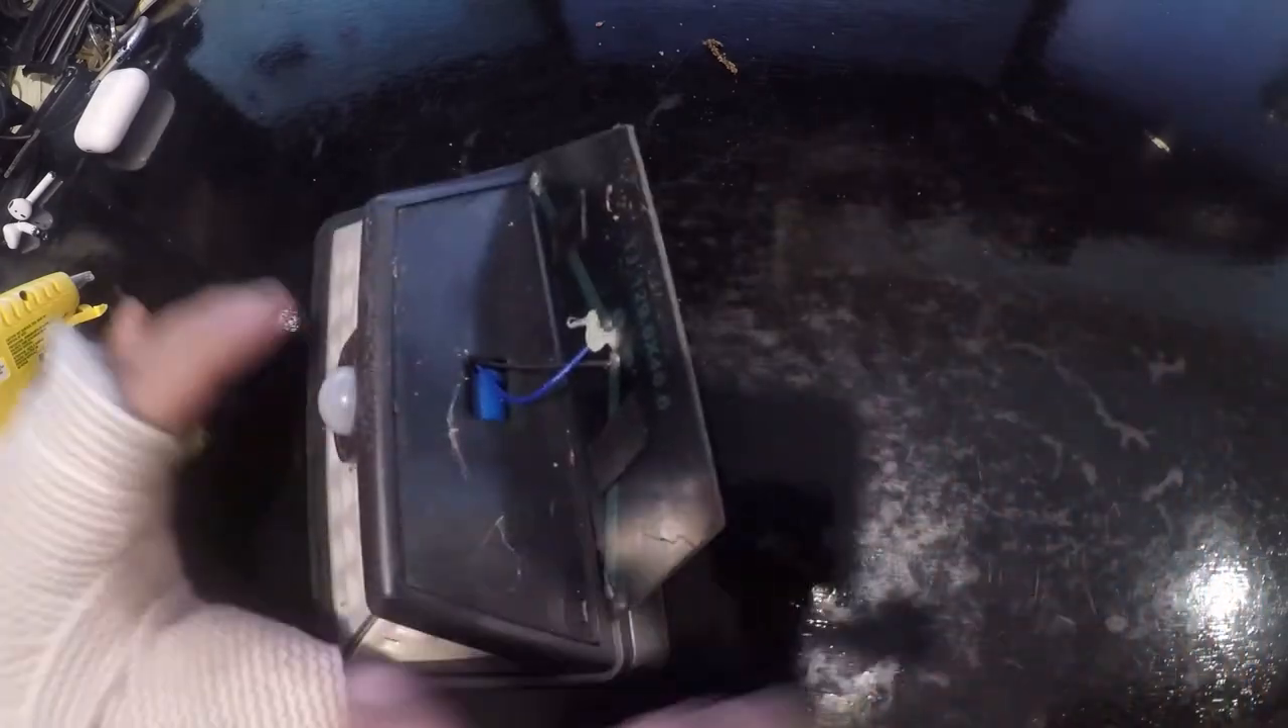It just screws on with a couple of screws mounted here at the top but the solar panel is only stuck on with this cheap tape and it has come off.